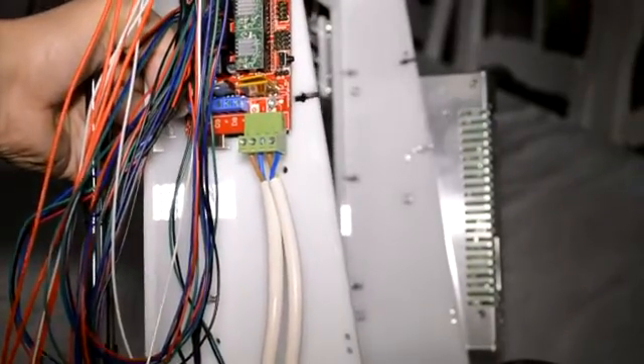On the ramps board side the connection looks like this we've made it to the green connector on the ramps board.